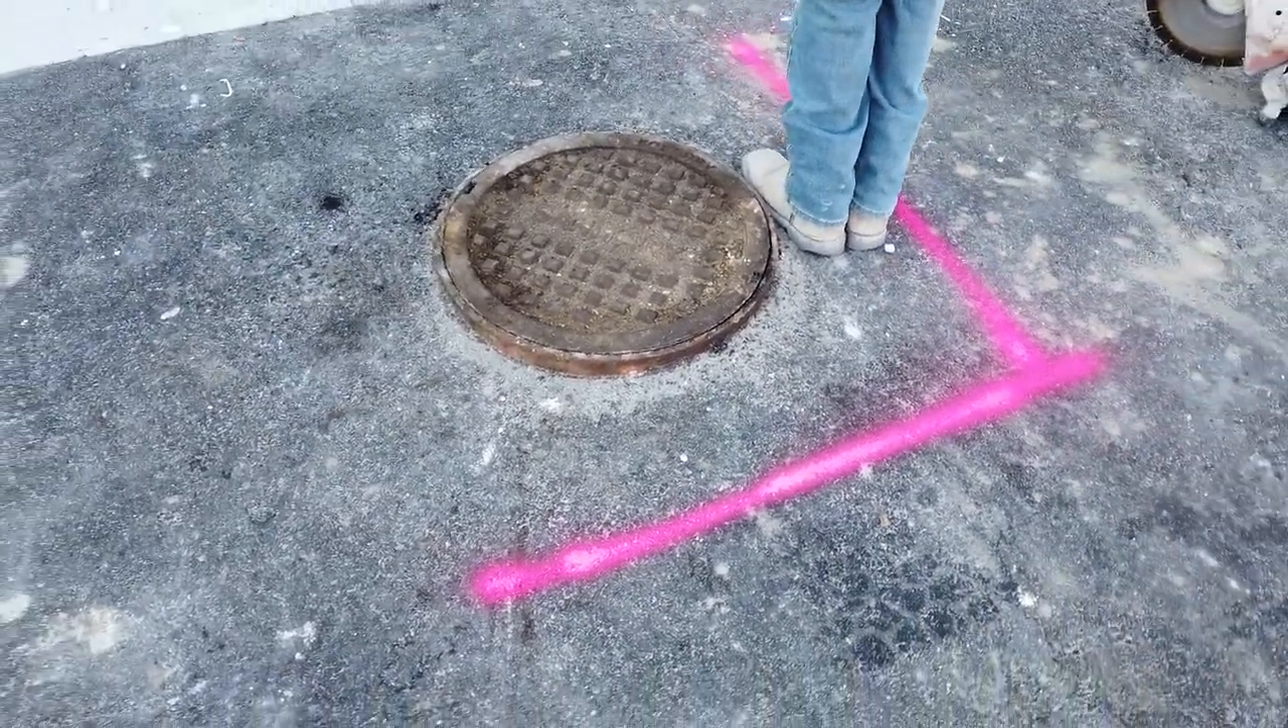So today as y 'all can see, that manhole cover's sitting a bit high.